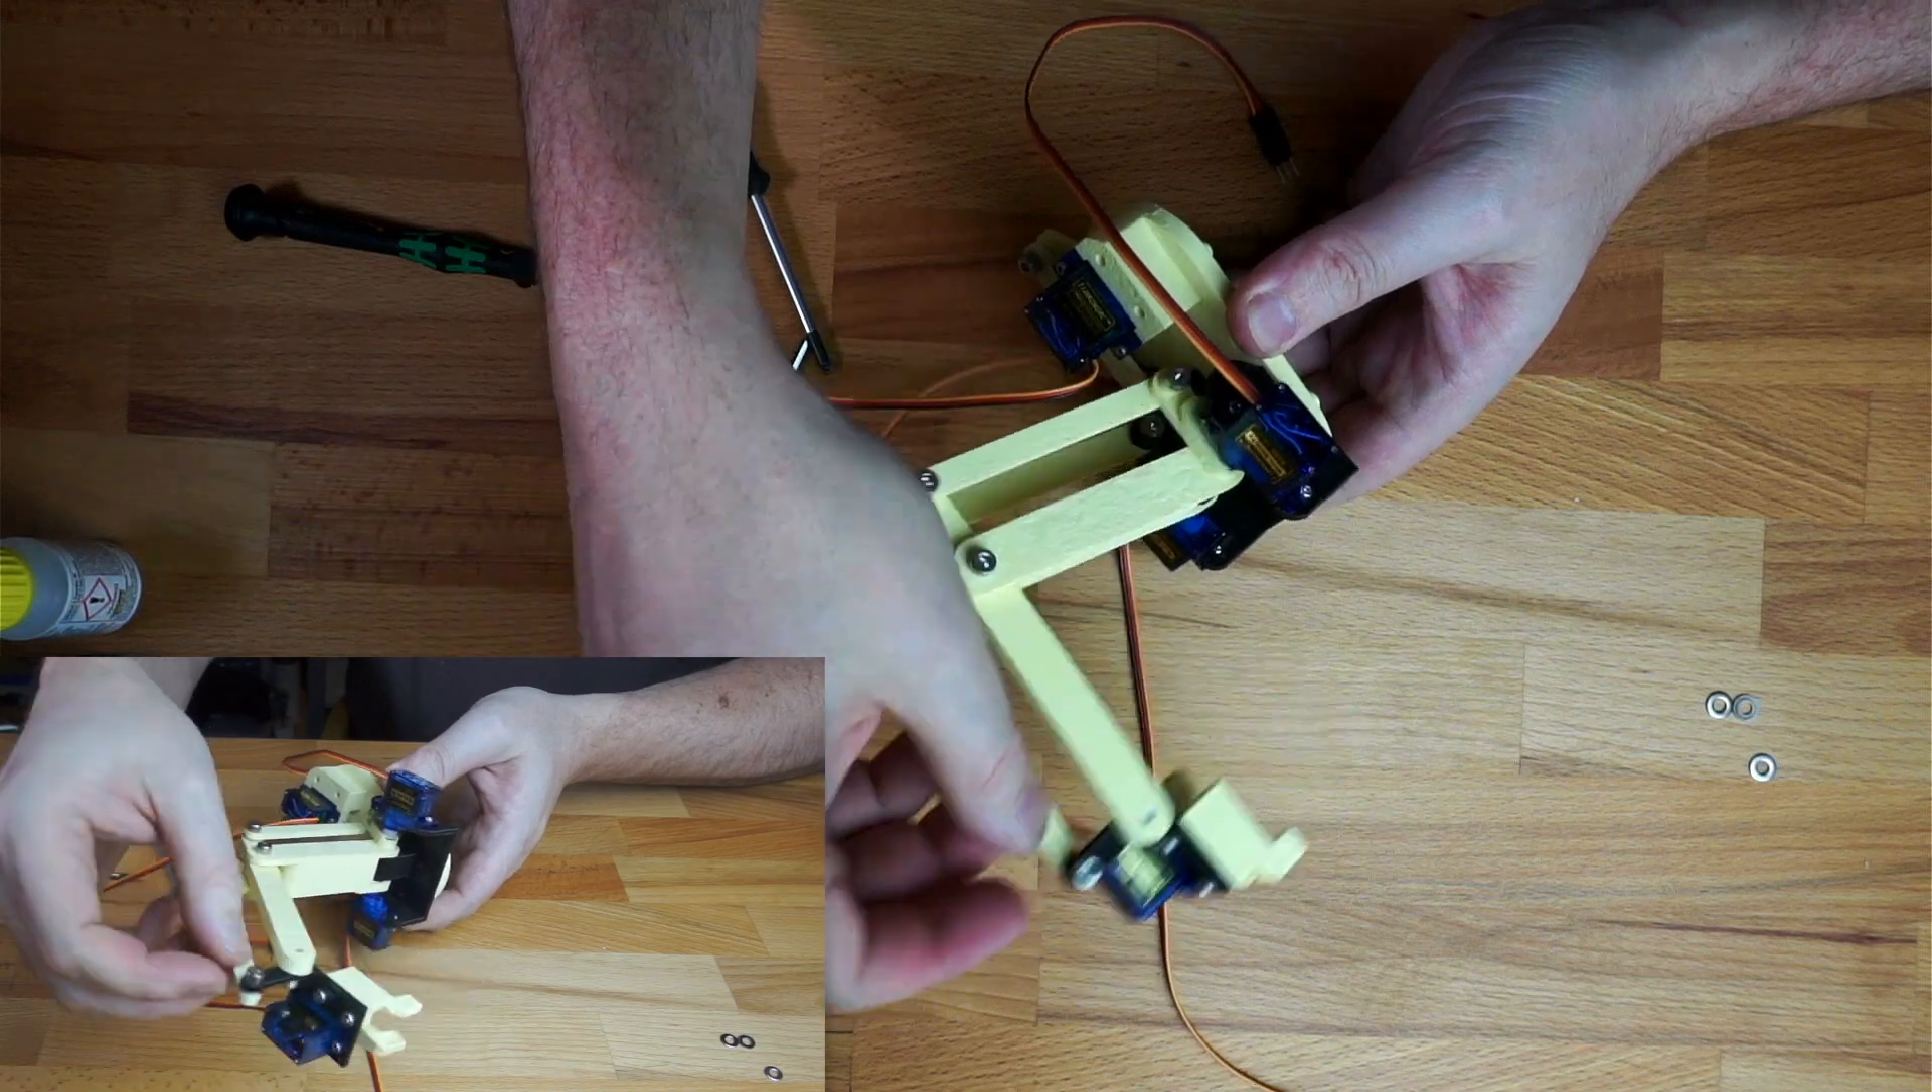And there we have it. The assembled arm.